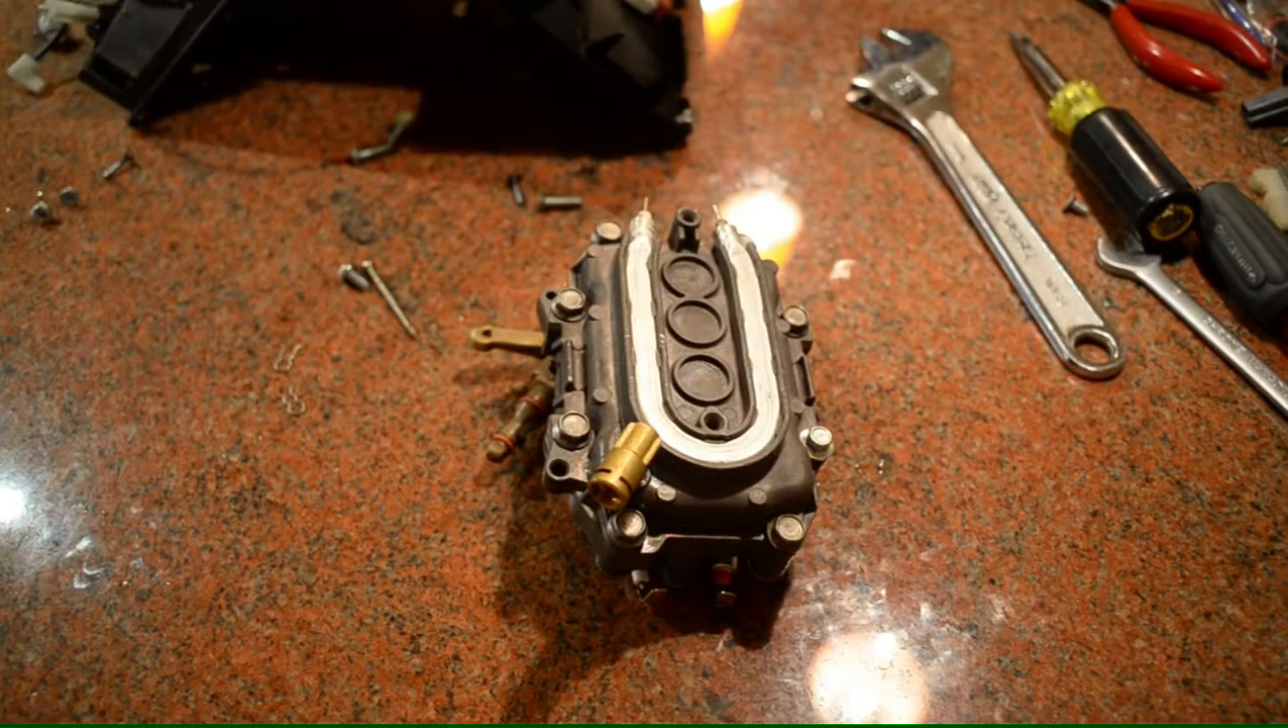We've got our boiler assembled here.